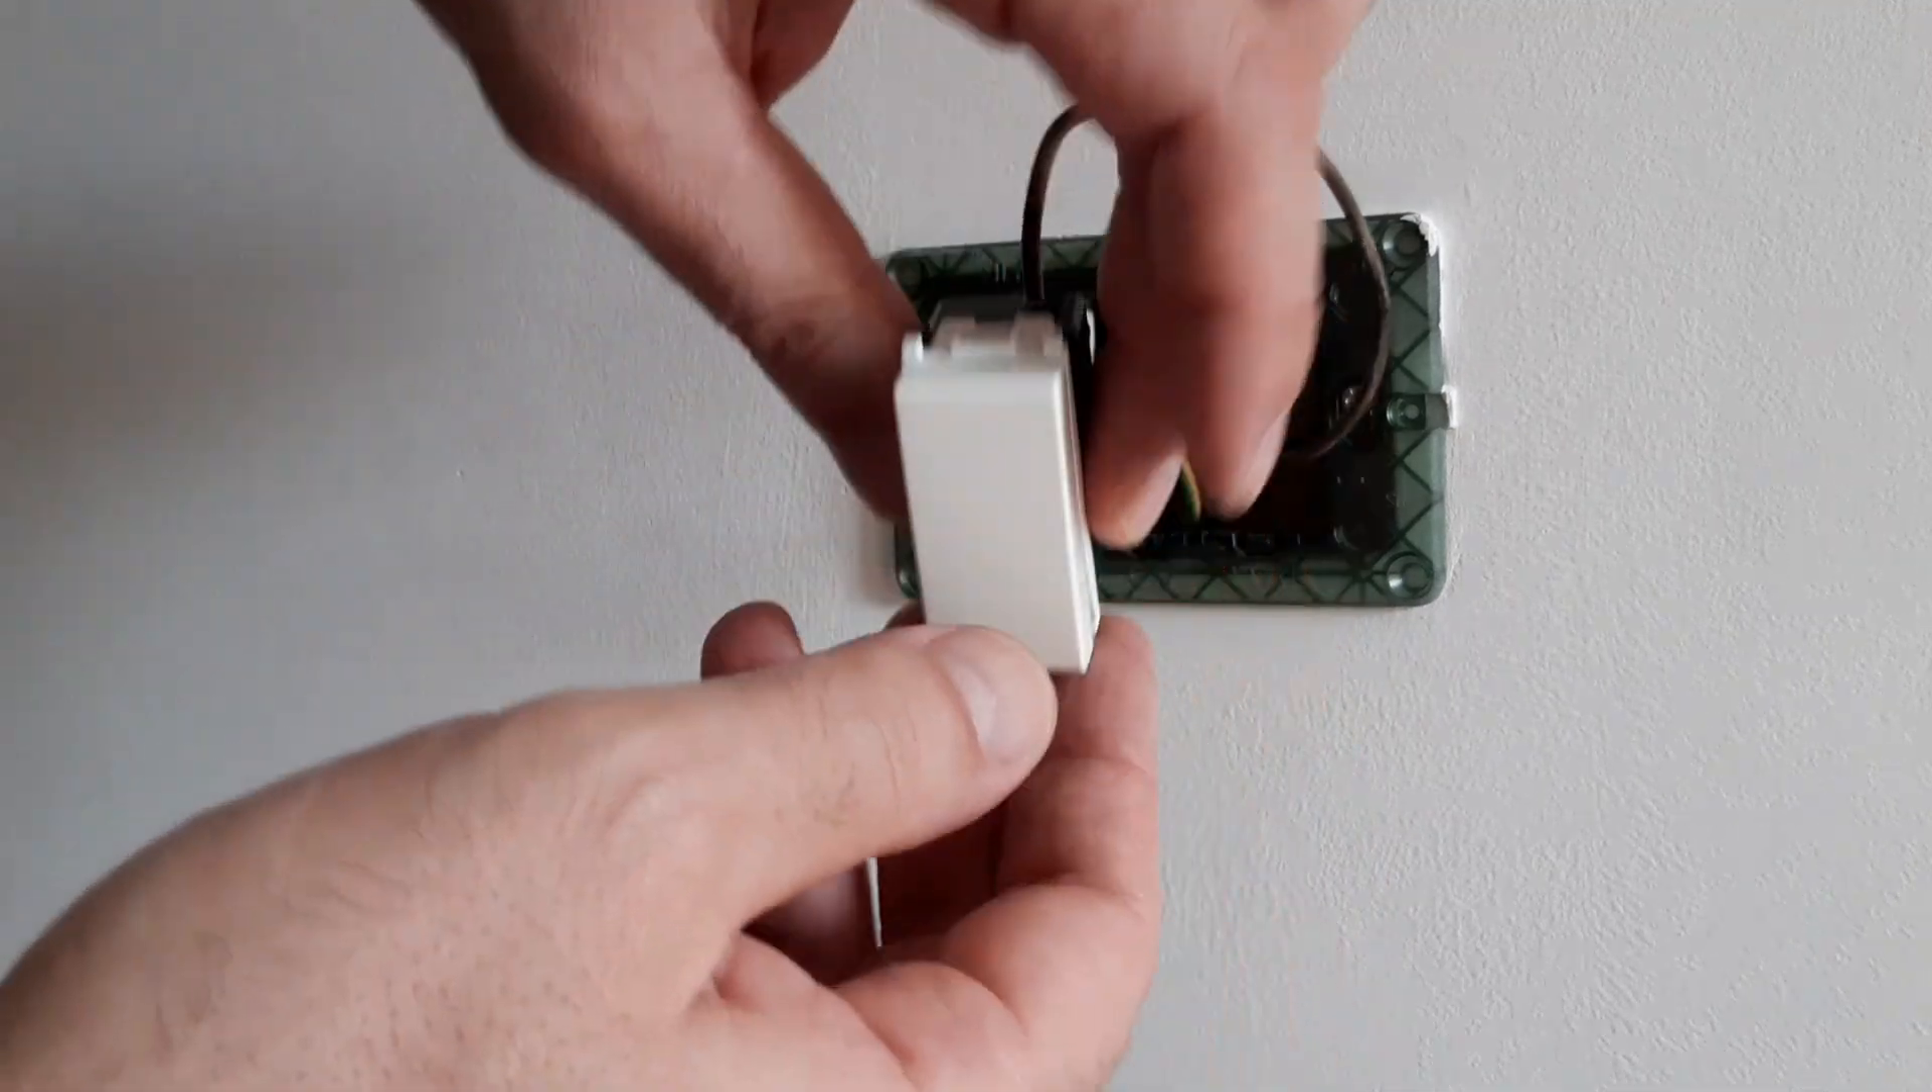La modifica al mio impianto è terminata non mi rimane che riassemblare la presa.